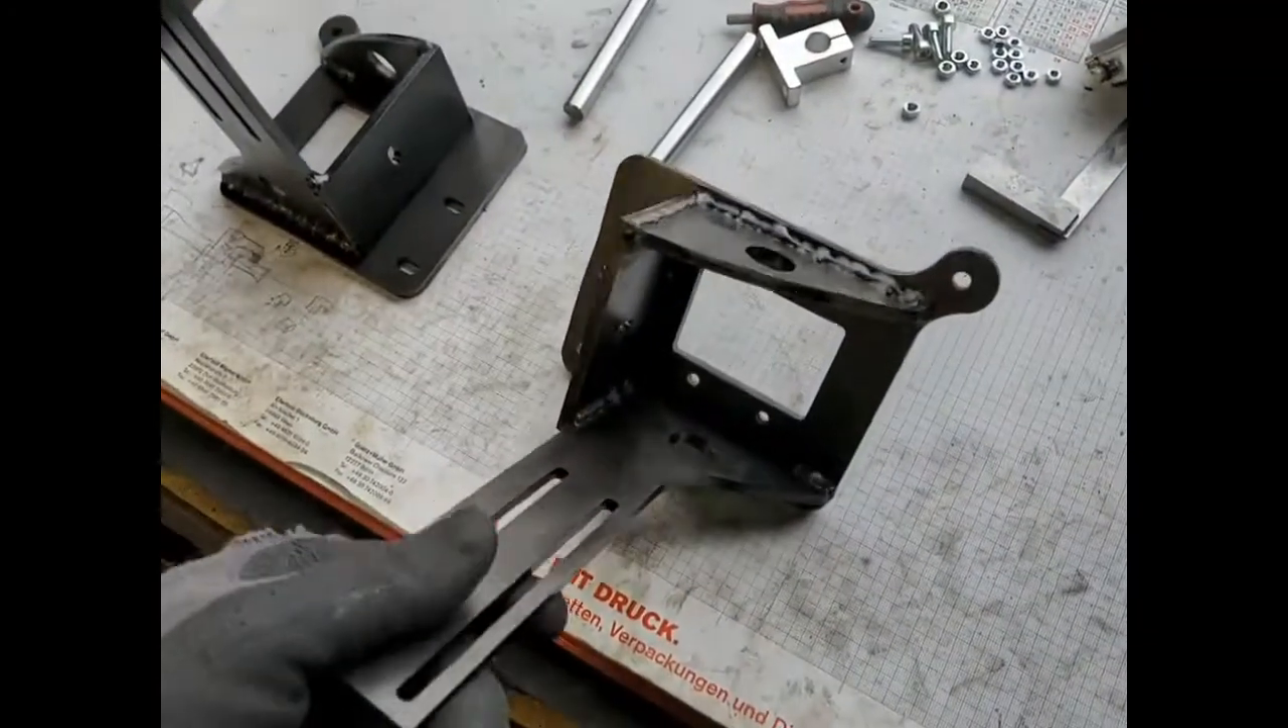Ich habe die beiden um oder die beiden halter für die umlenkrollen jetzt zusammengeschweißt.